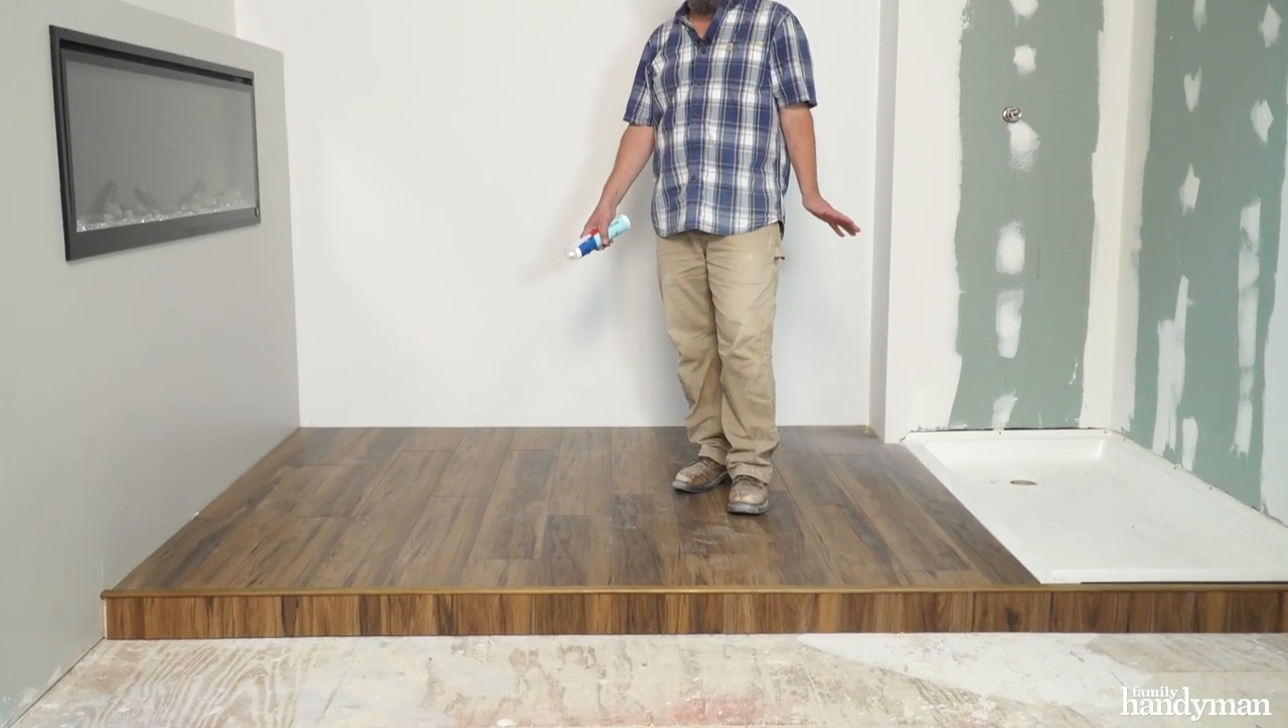All right, so we got the tub deck done.